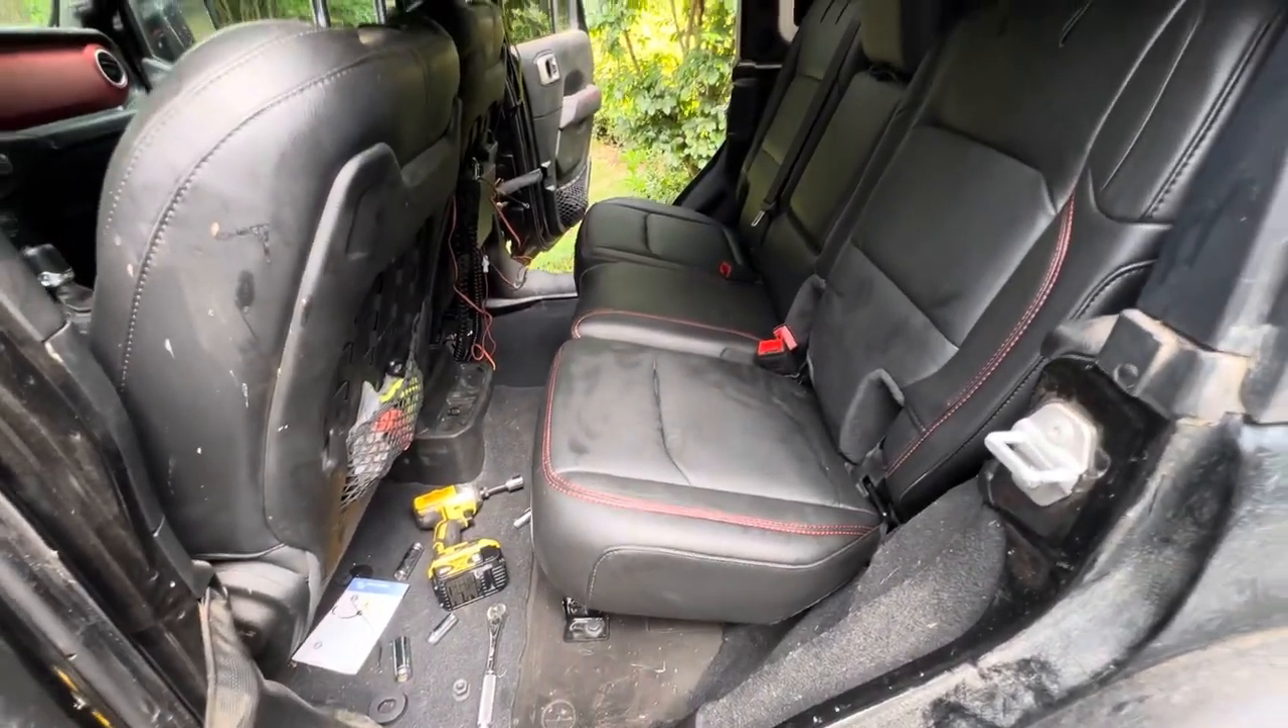So we got seats back in the jeep now.